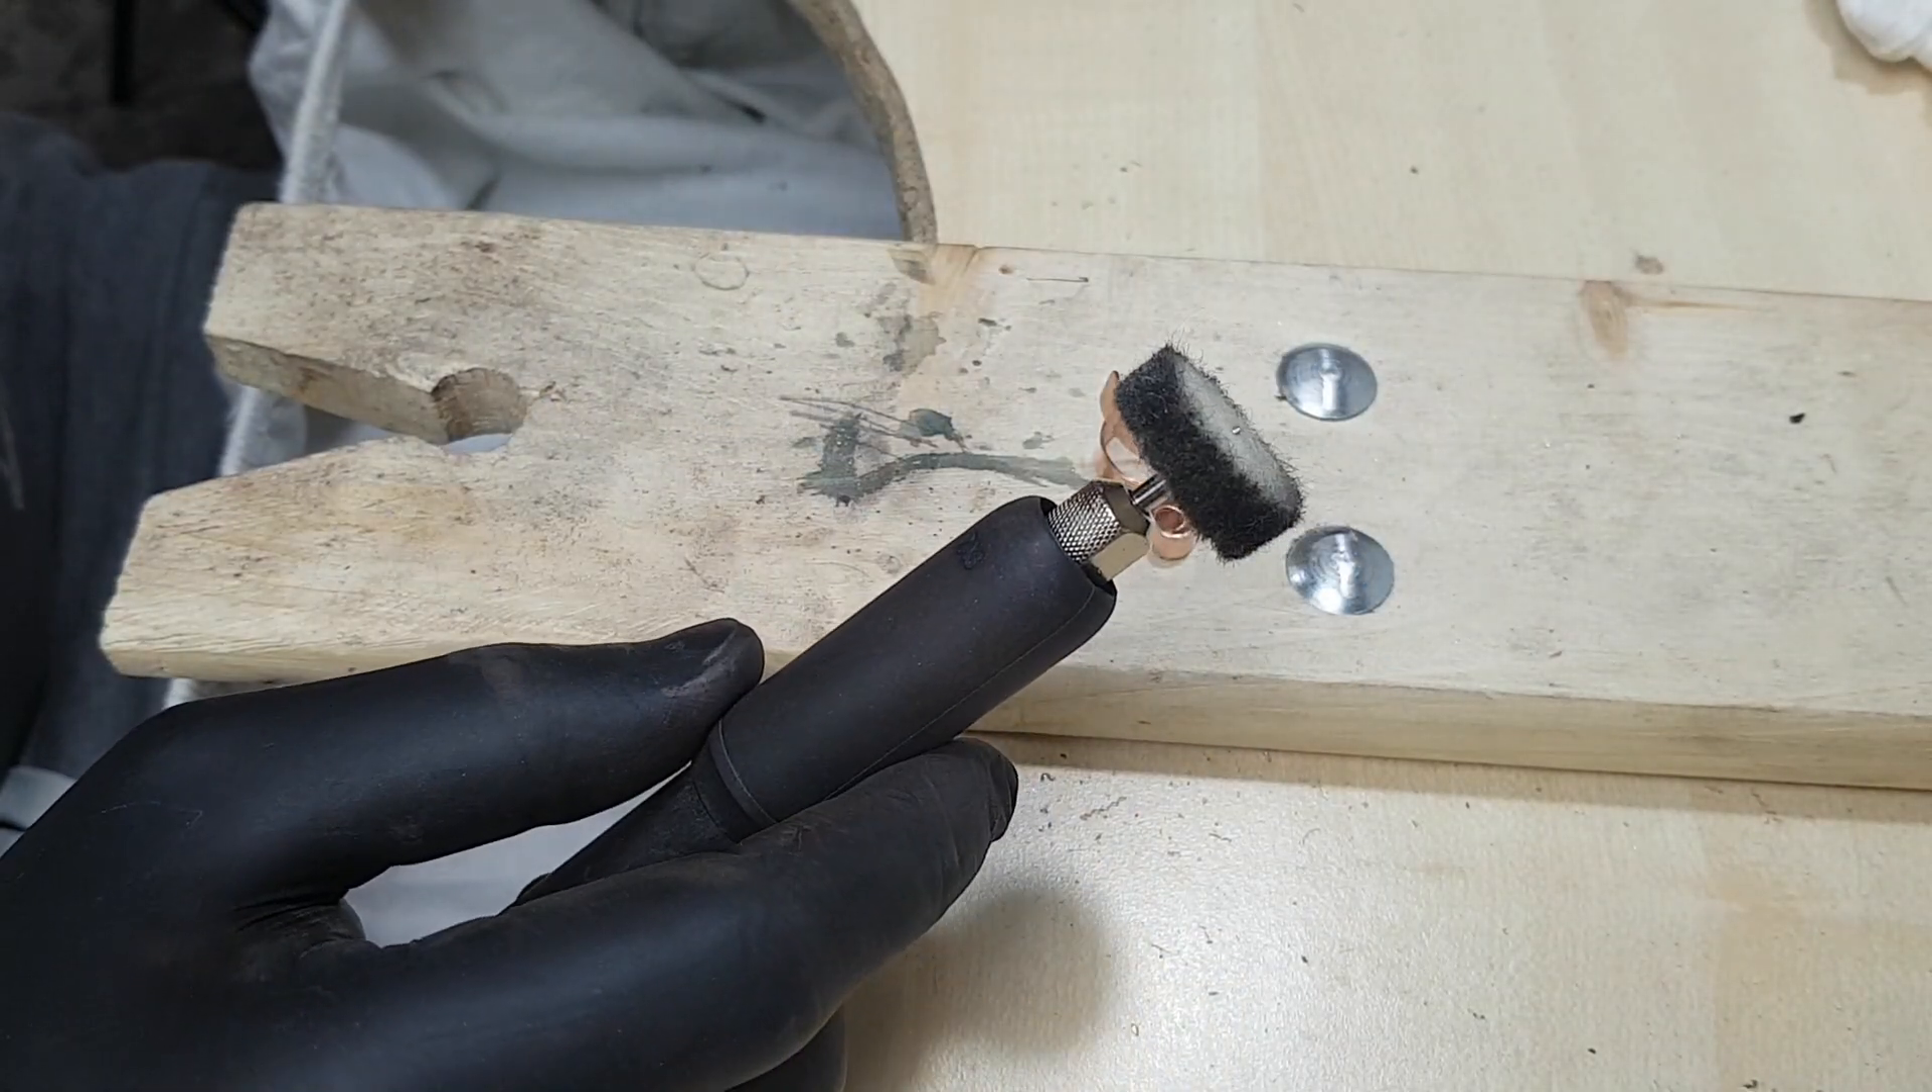Tarczę do polerowania mam już założoną.